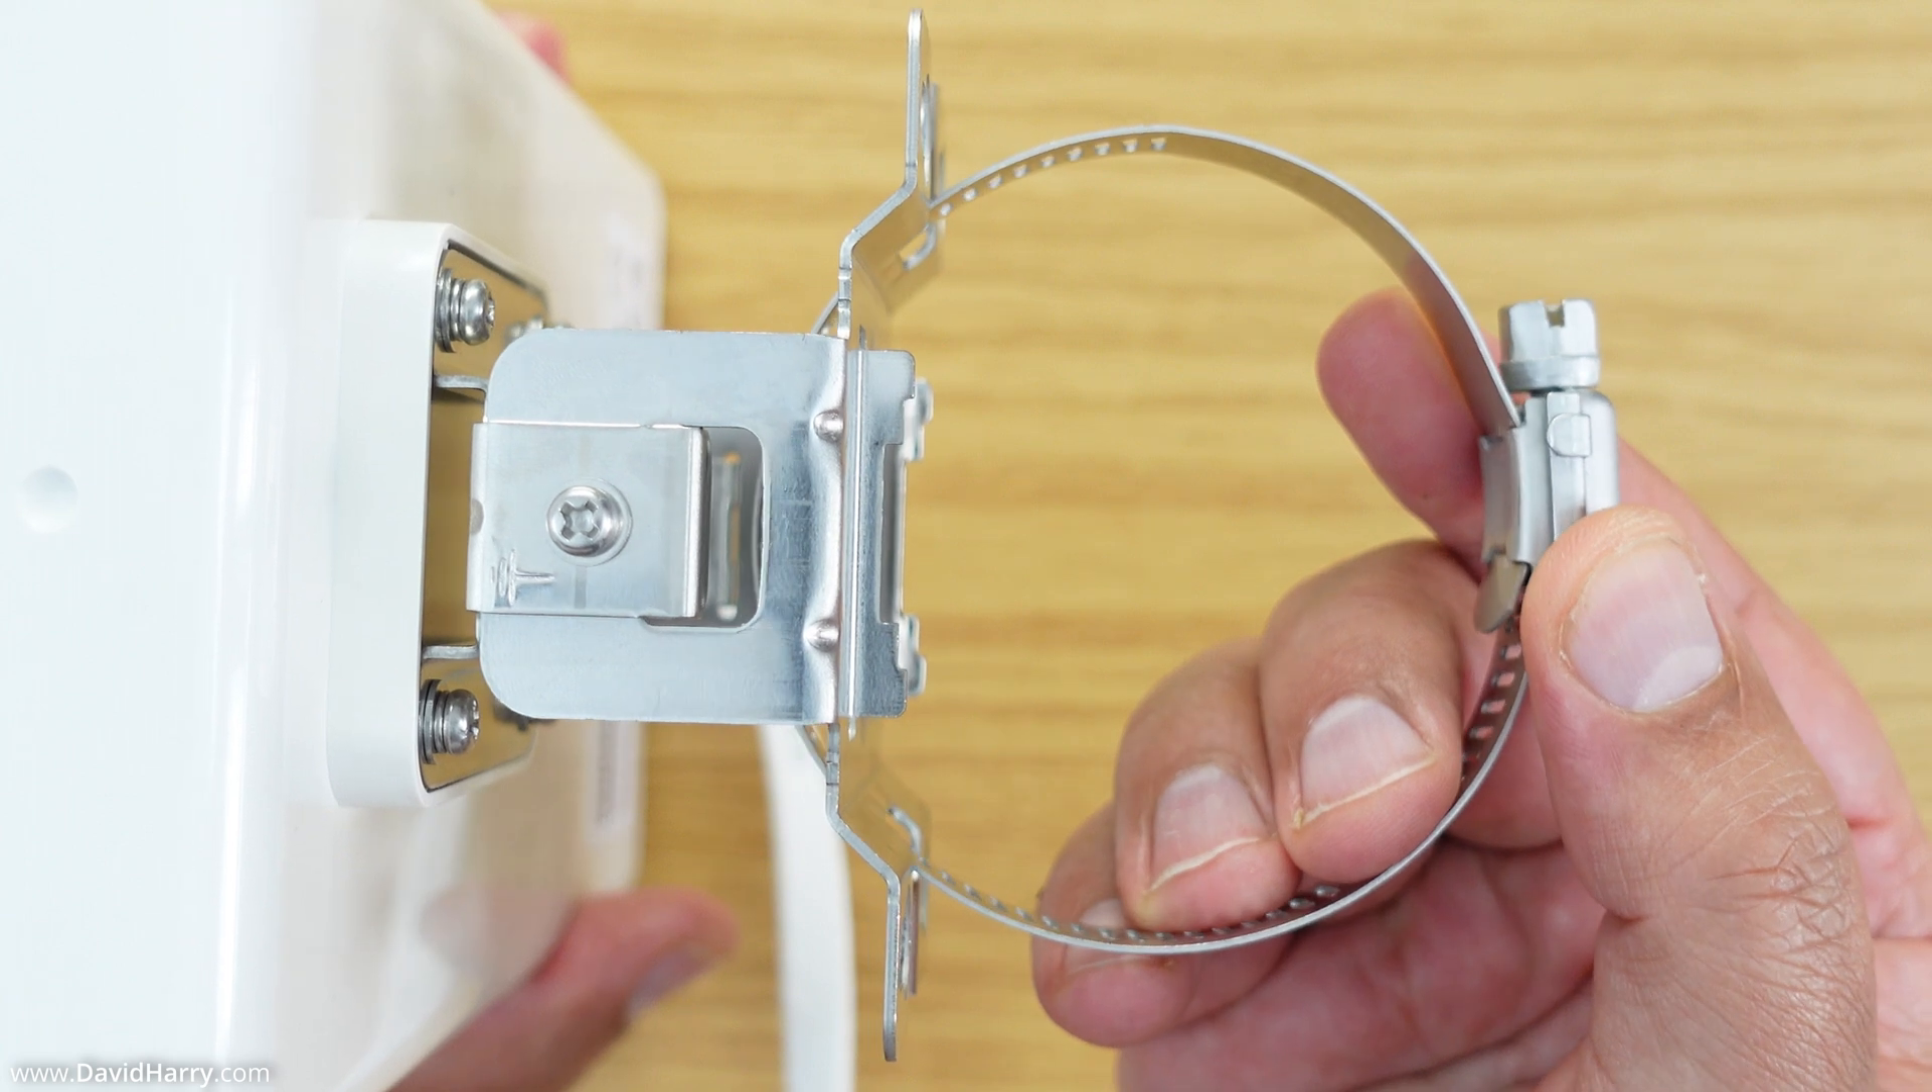The metal ring is just looped its way right the way through the back plate there.